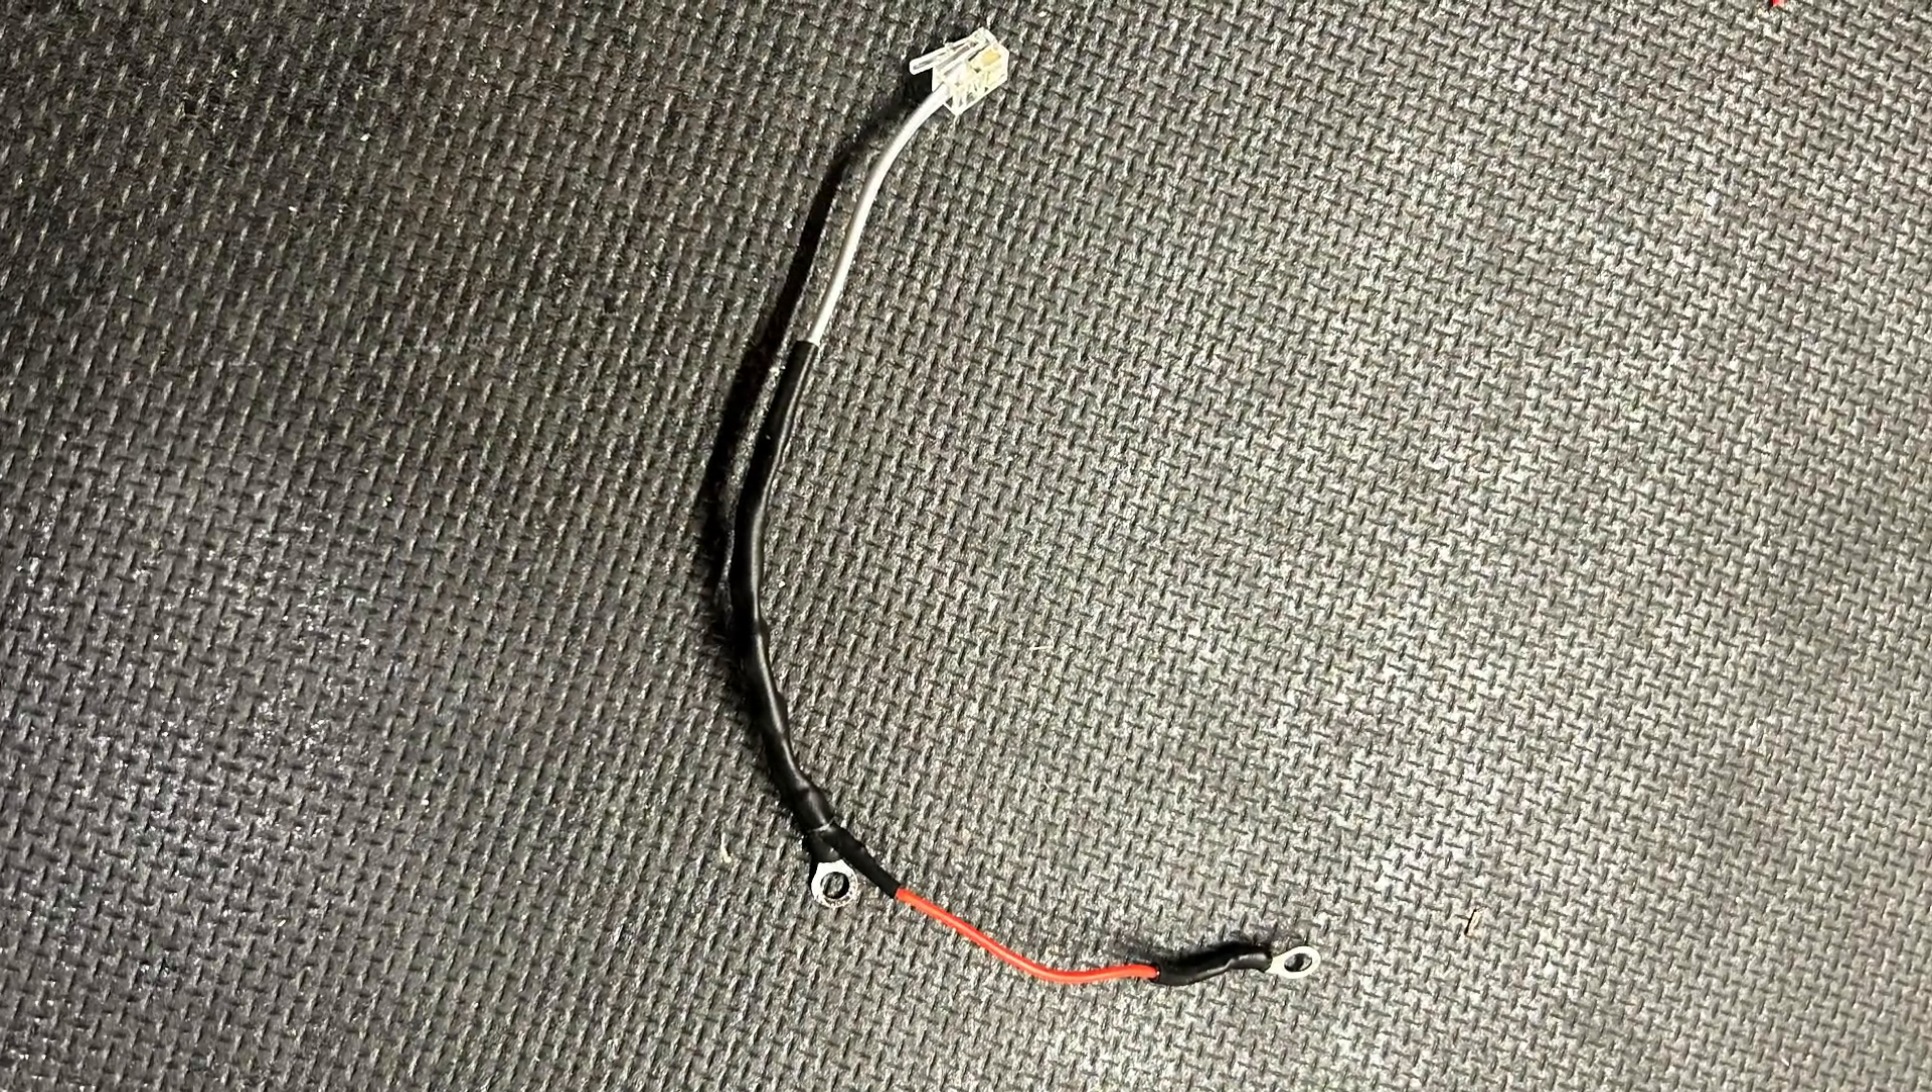After adding some more heat shrink tubing the finished harness should look like this.